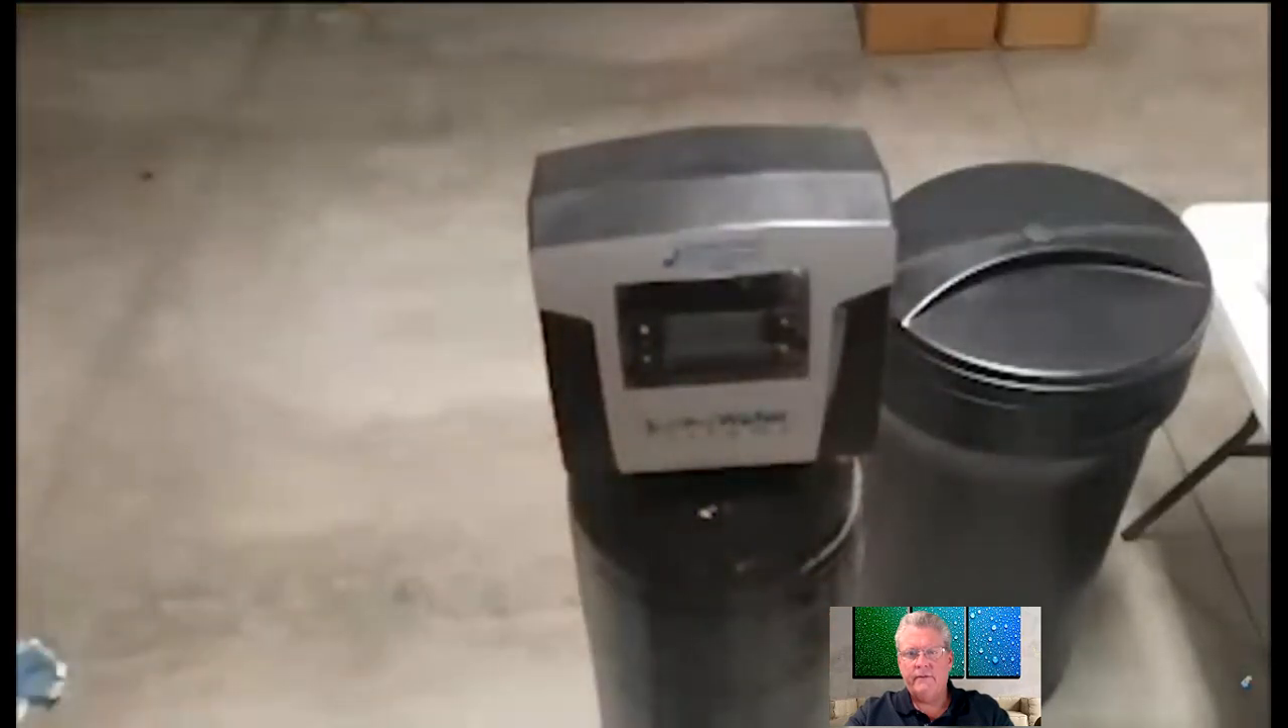Our control head is now mounted.